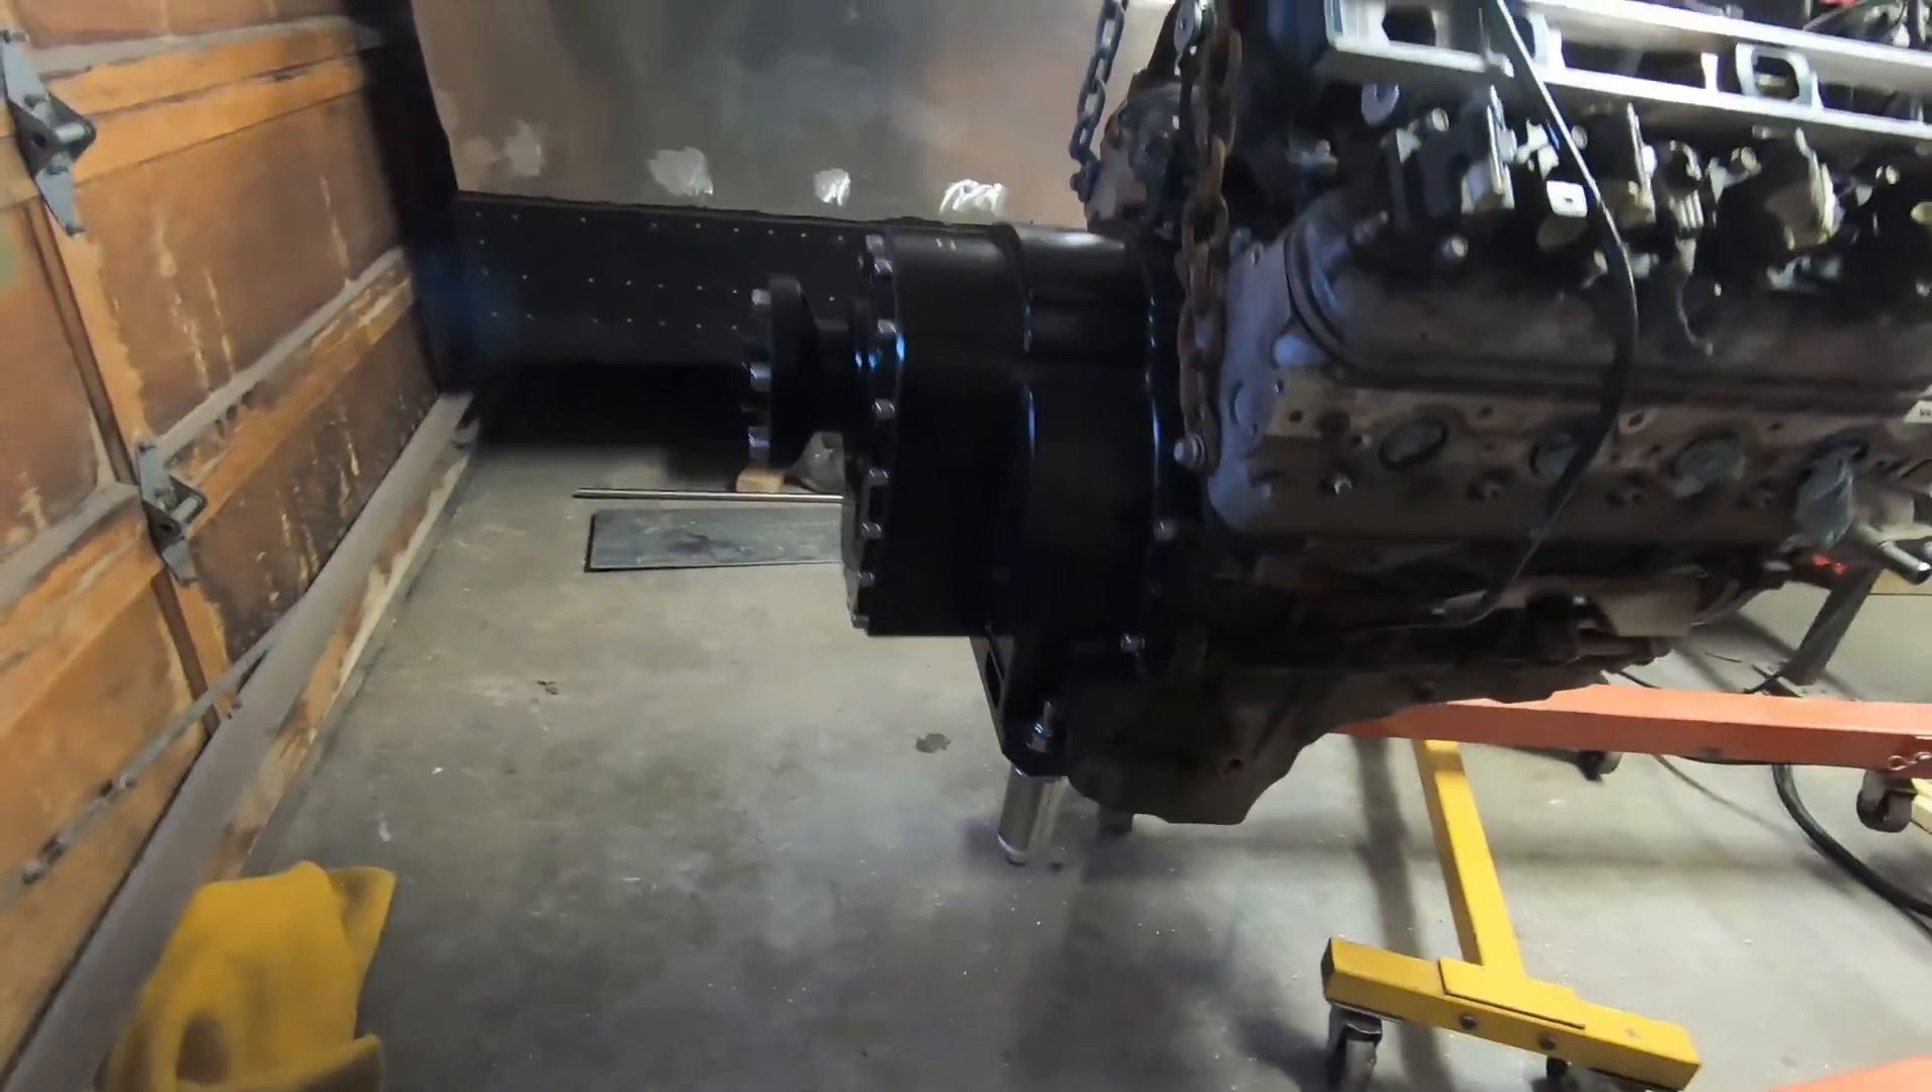So here's the gear drive mounted on the back of the 5 .3 engine that I'll be using.